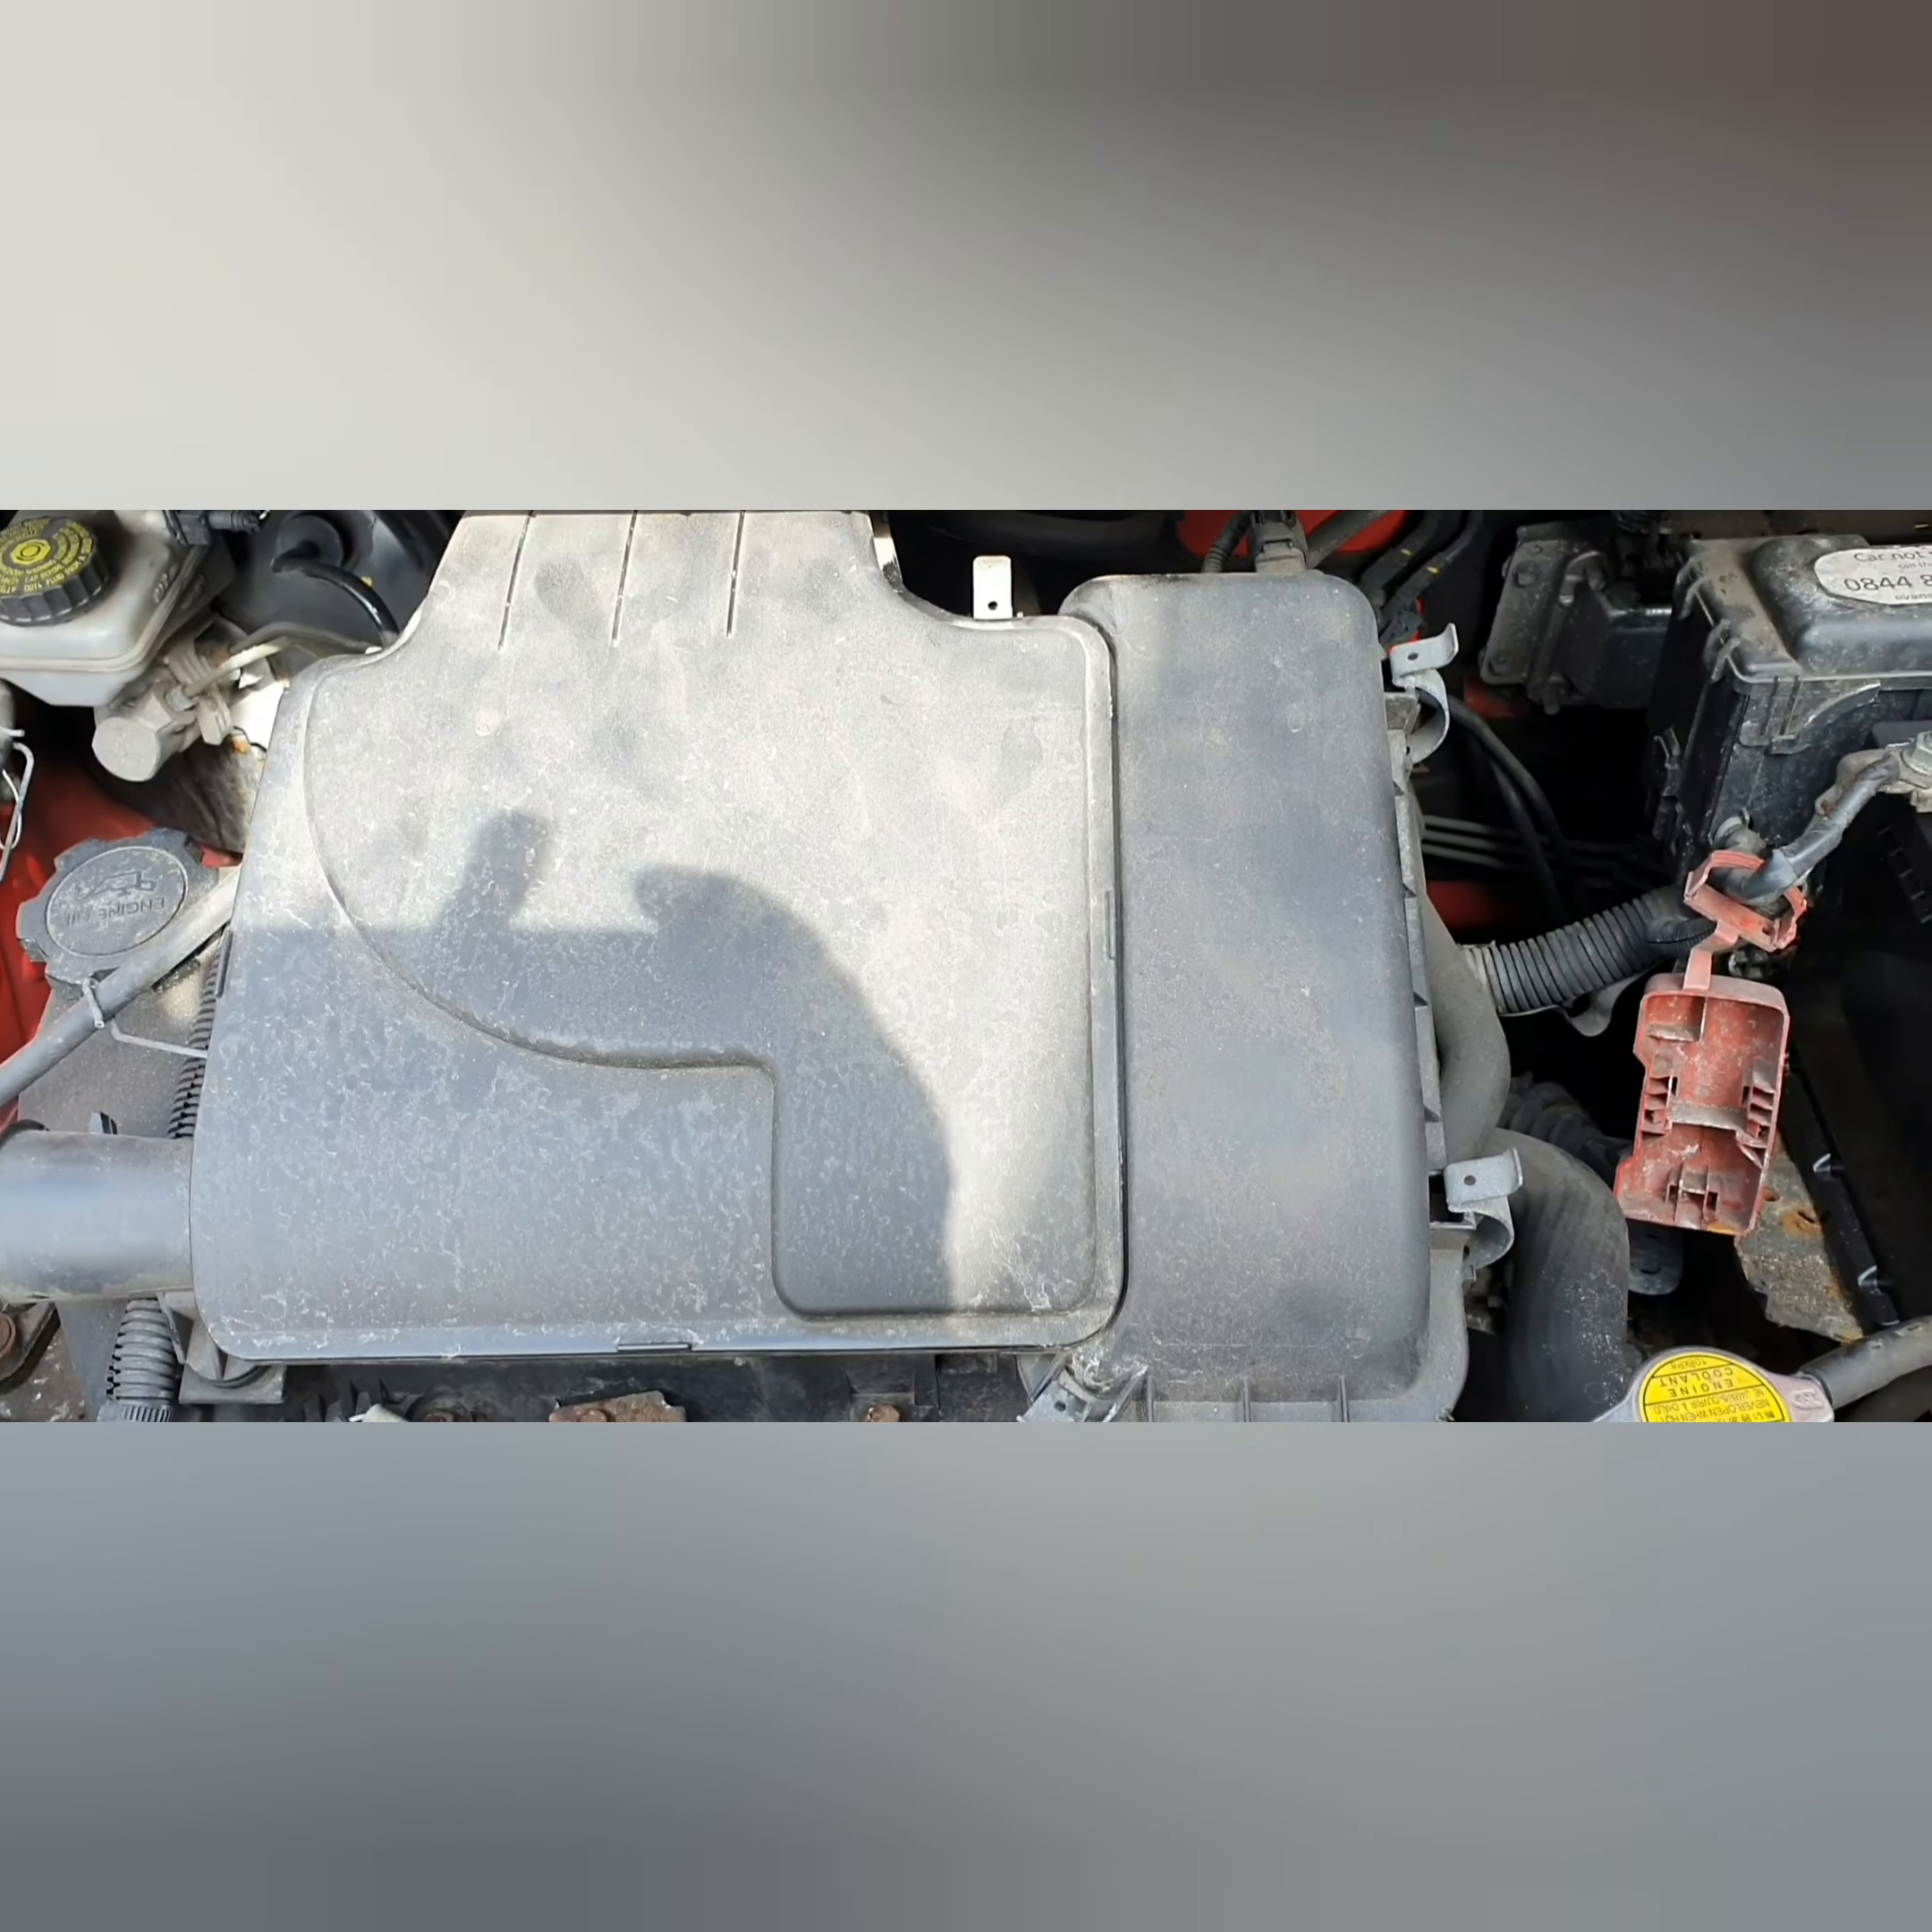That's the air filter box back on.